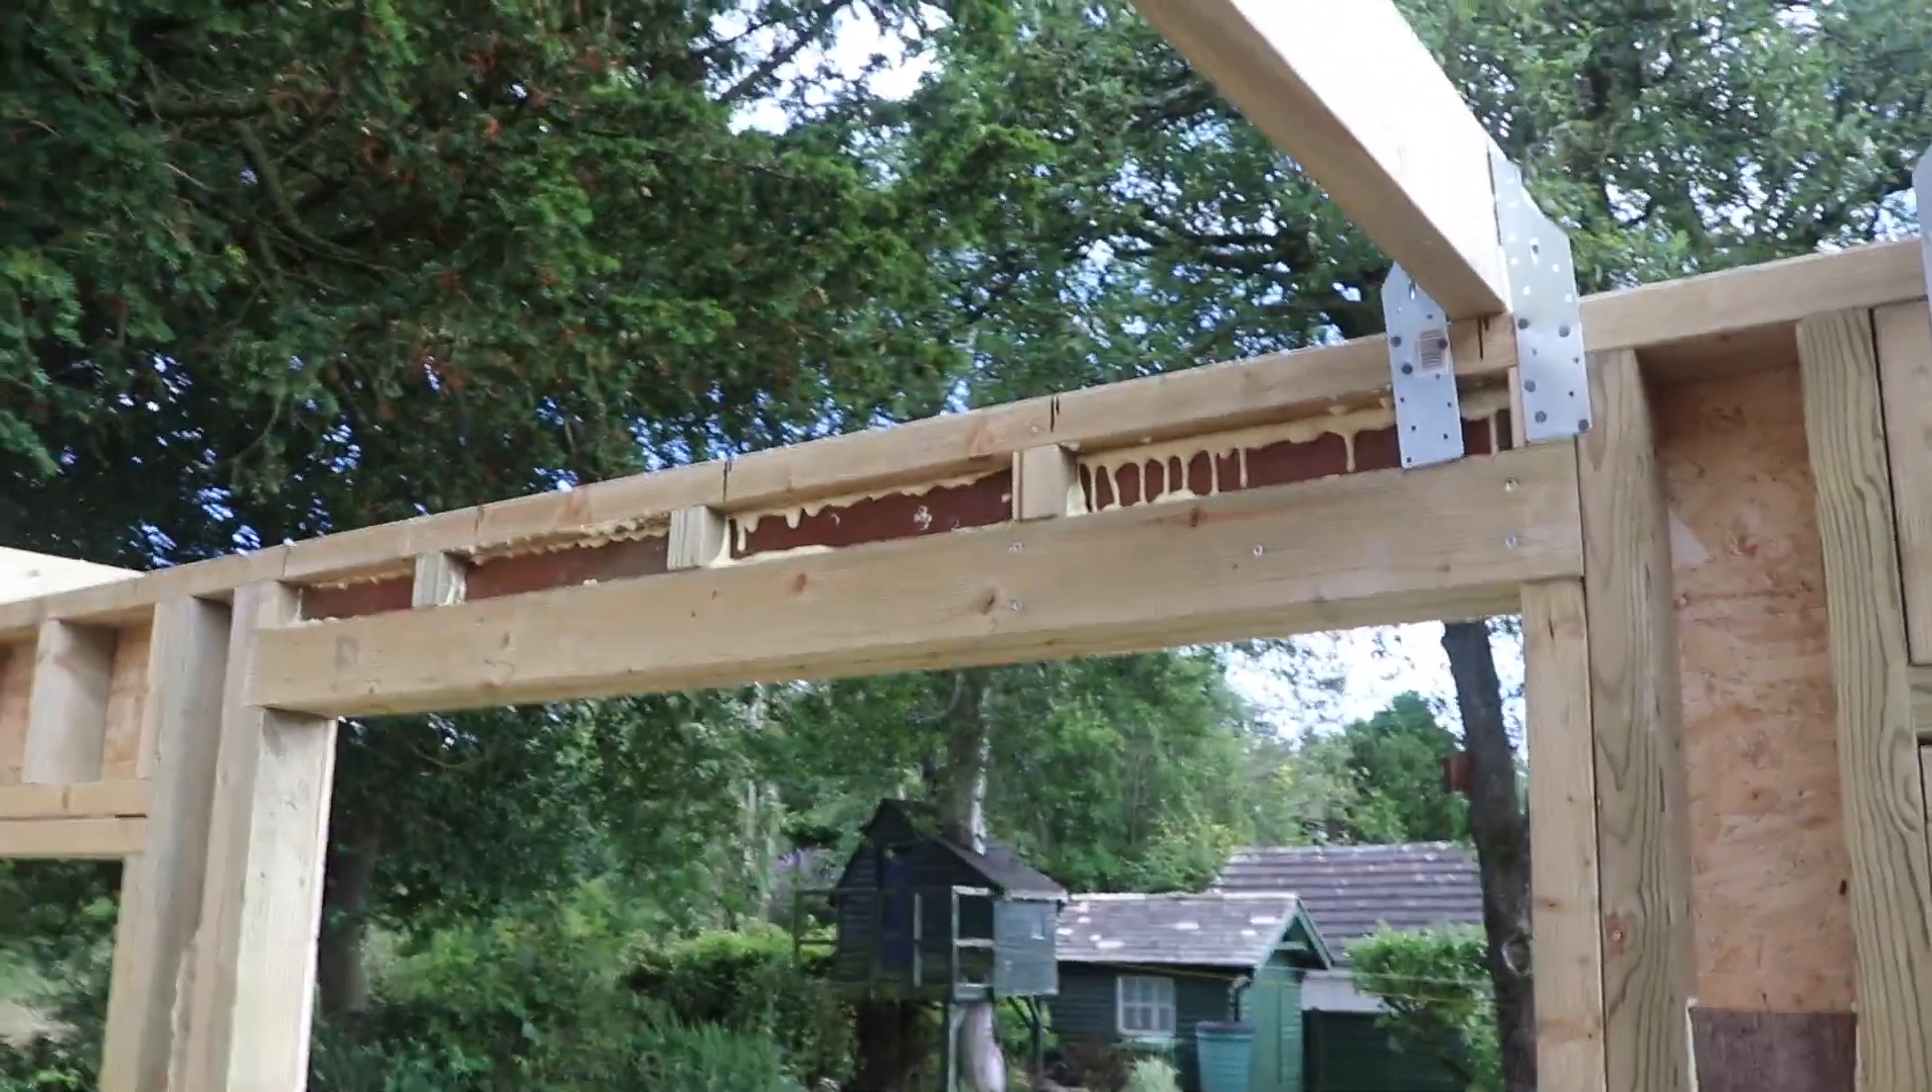So what I've done is I've filled the gaps the spaces between the noggins with some pieces of hardwood and they've been glued in.